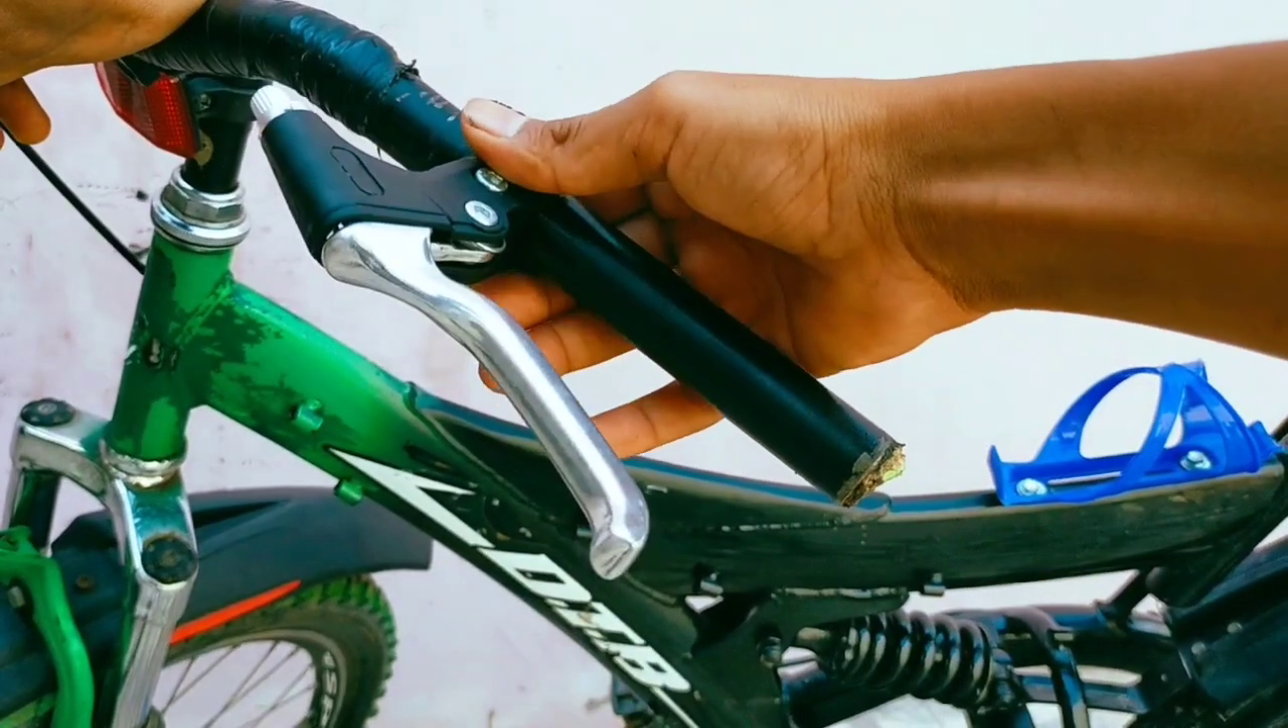यह देखो तो ऐसे नया लीवर अपना डल गया है।